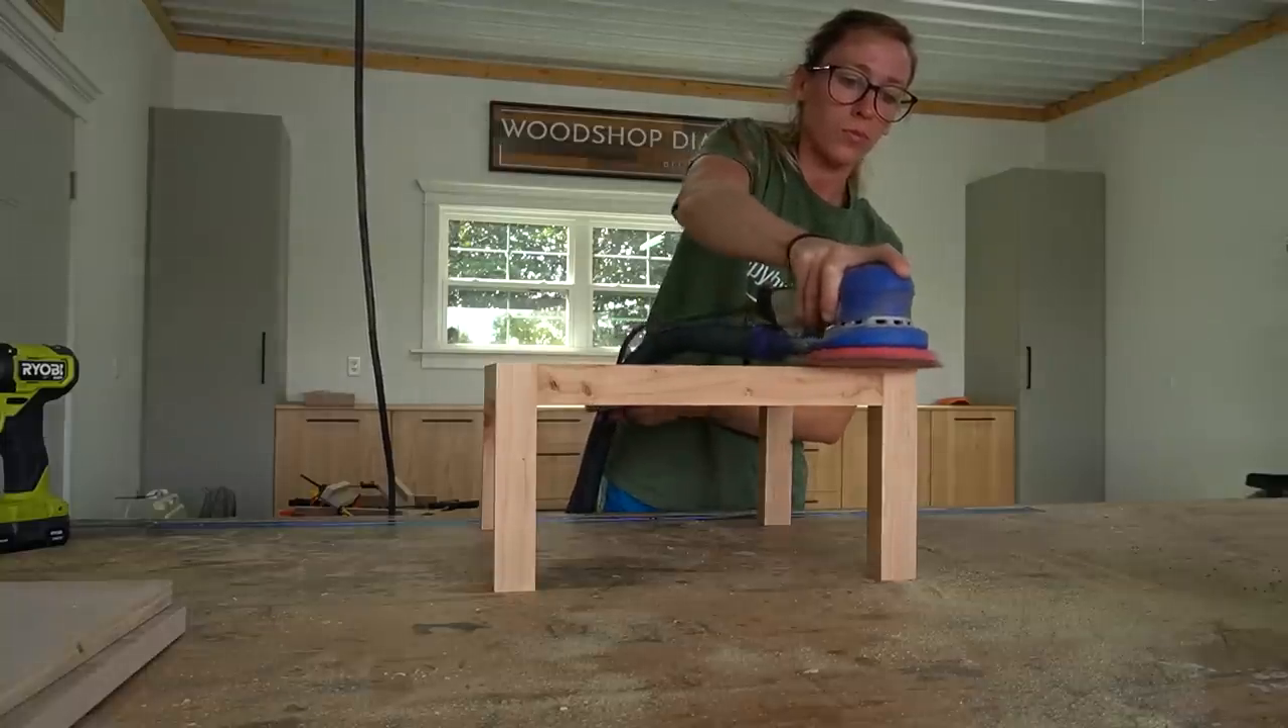Now the top and the base are both assembled and I needed to put them together.